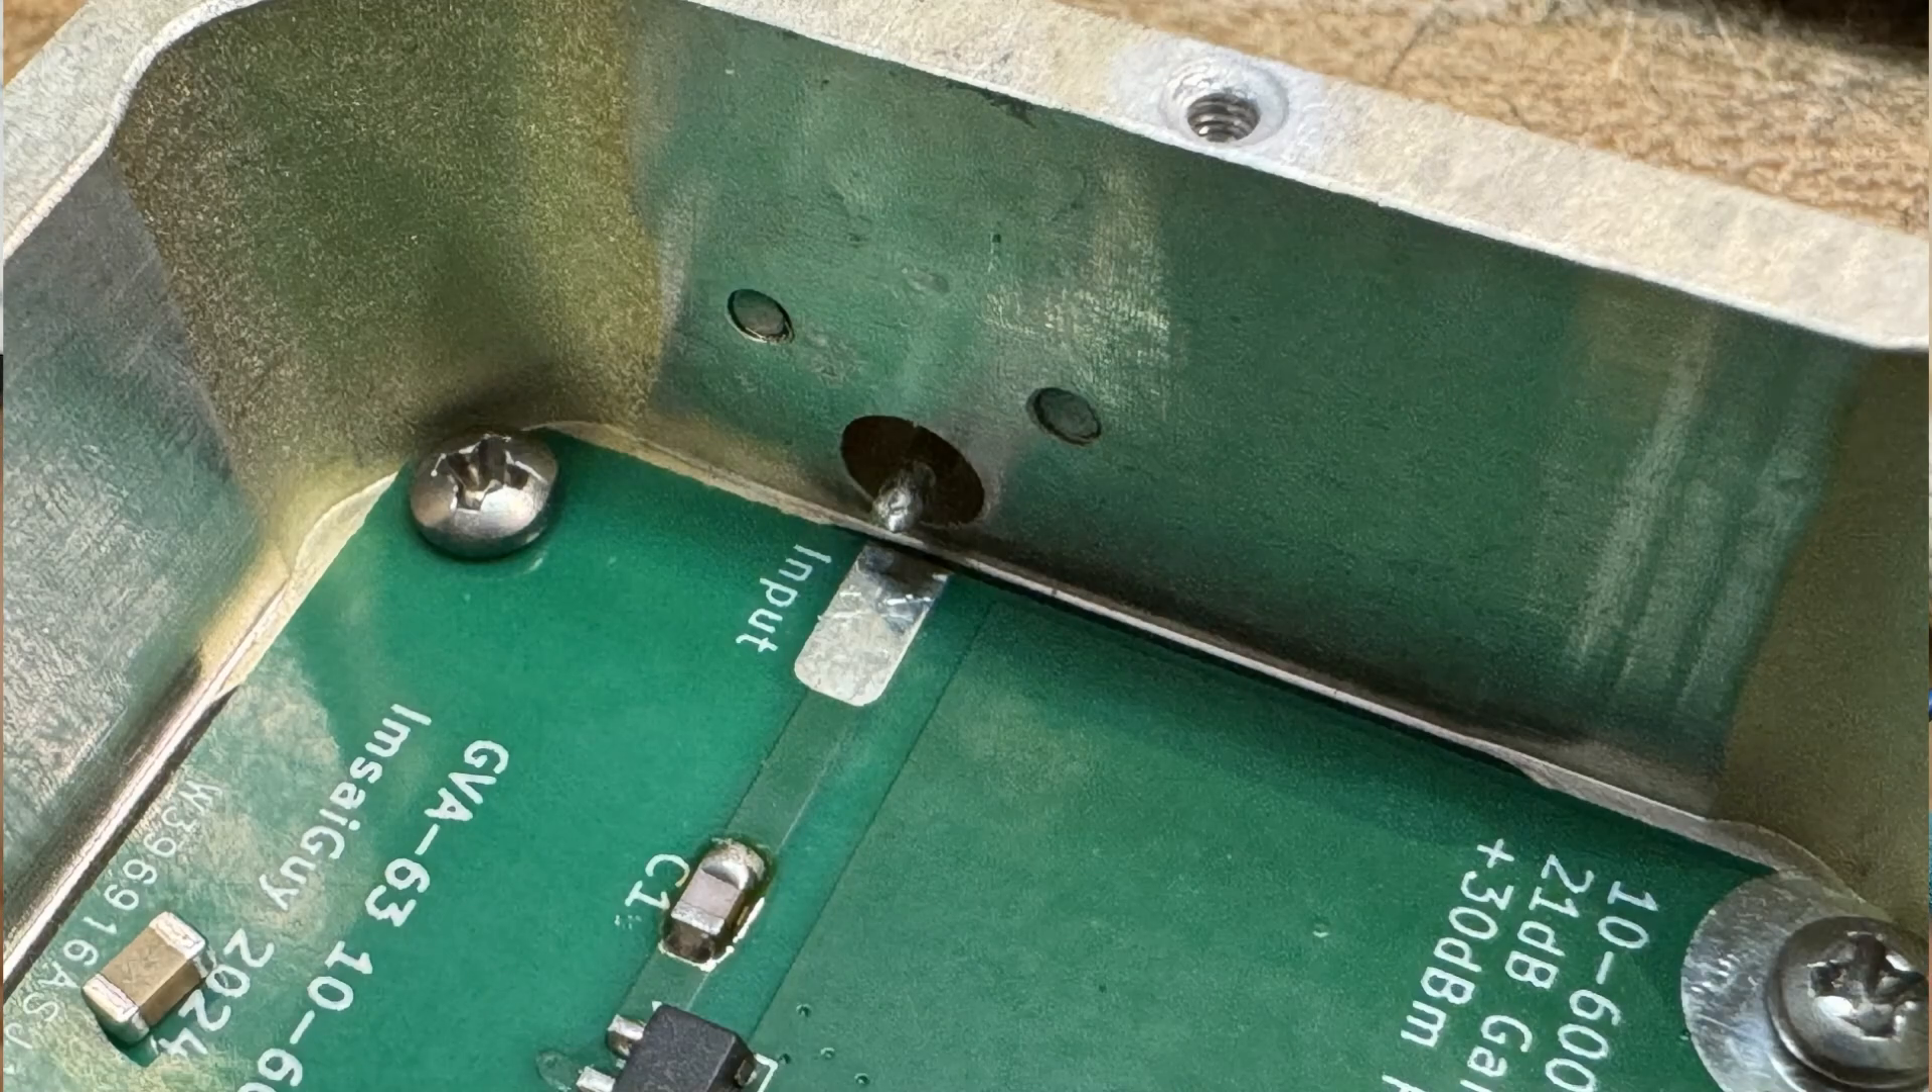The PC board is thin and so the, you see here in the picture, the coax doesn't quite meet the PC board.